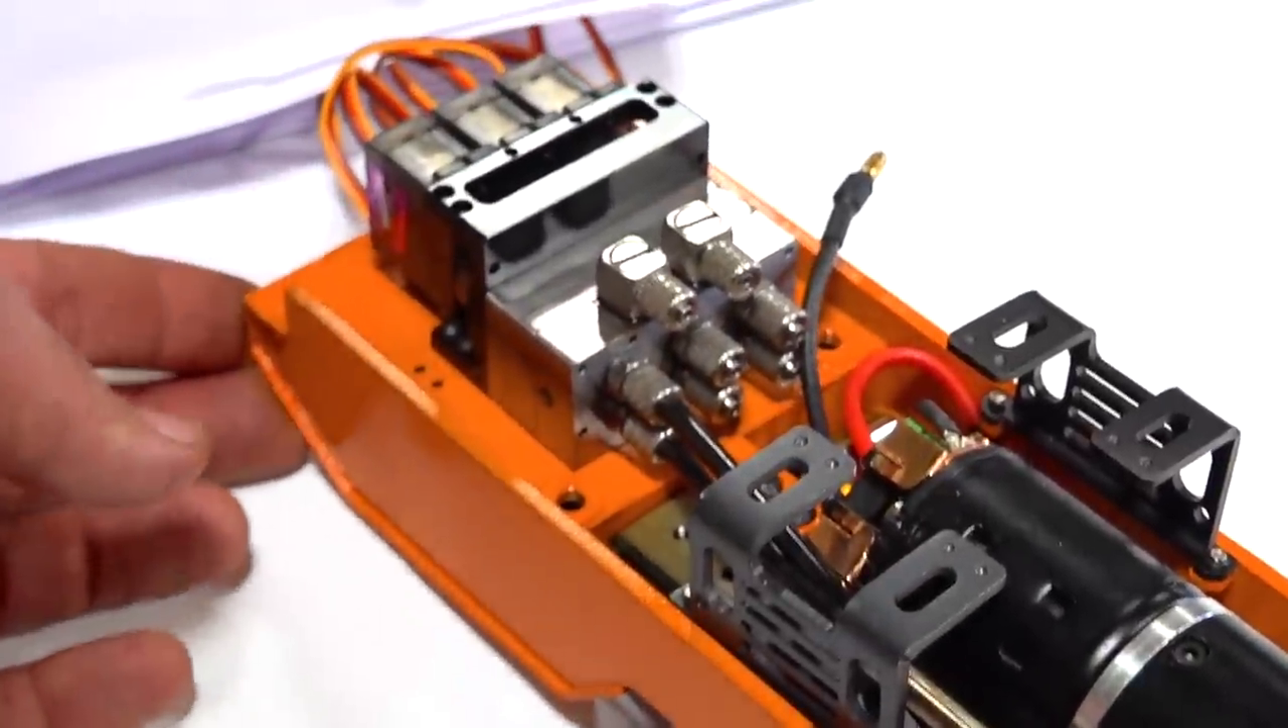You'll see here from my final move, I did install the block onto the chassis.